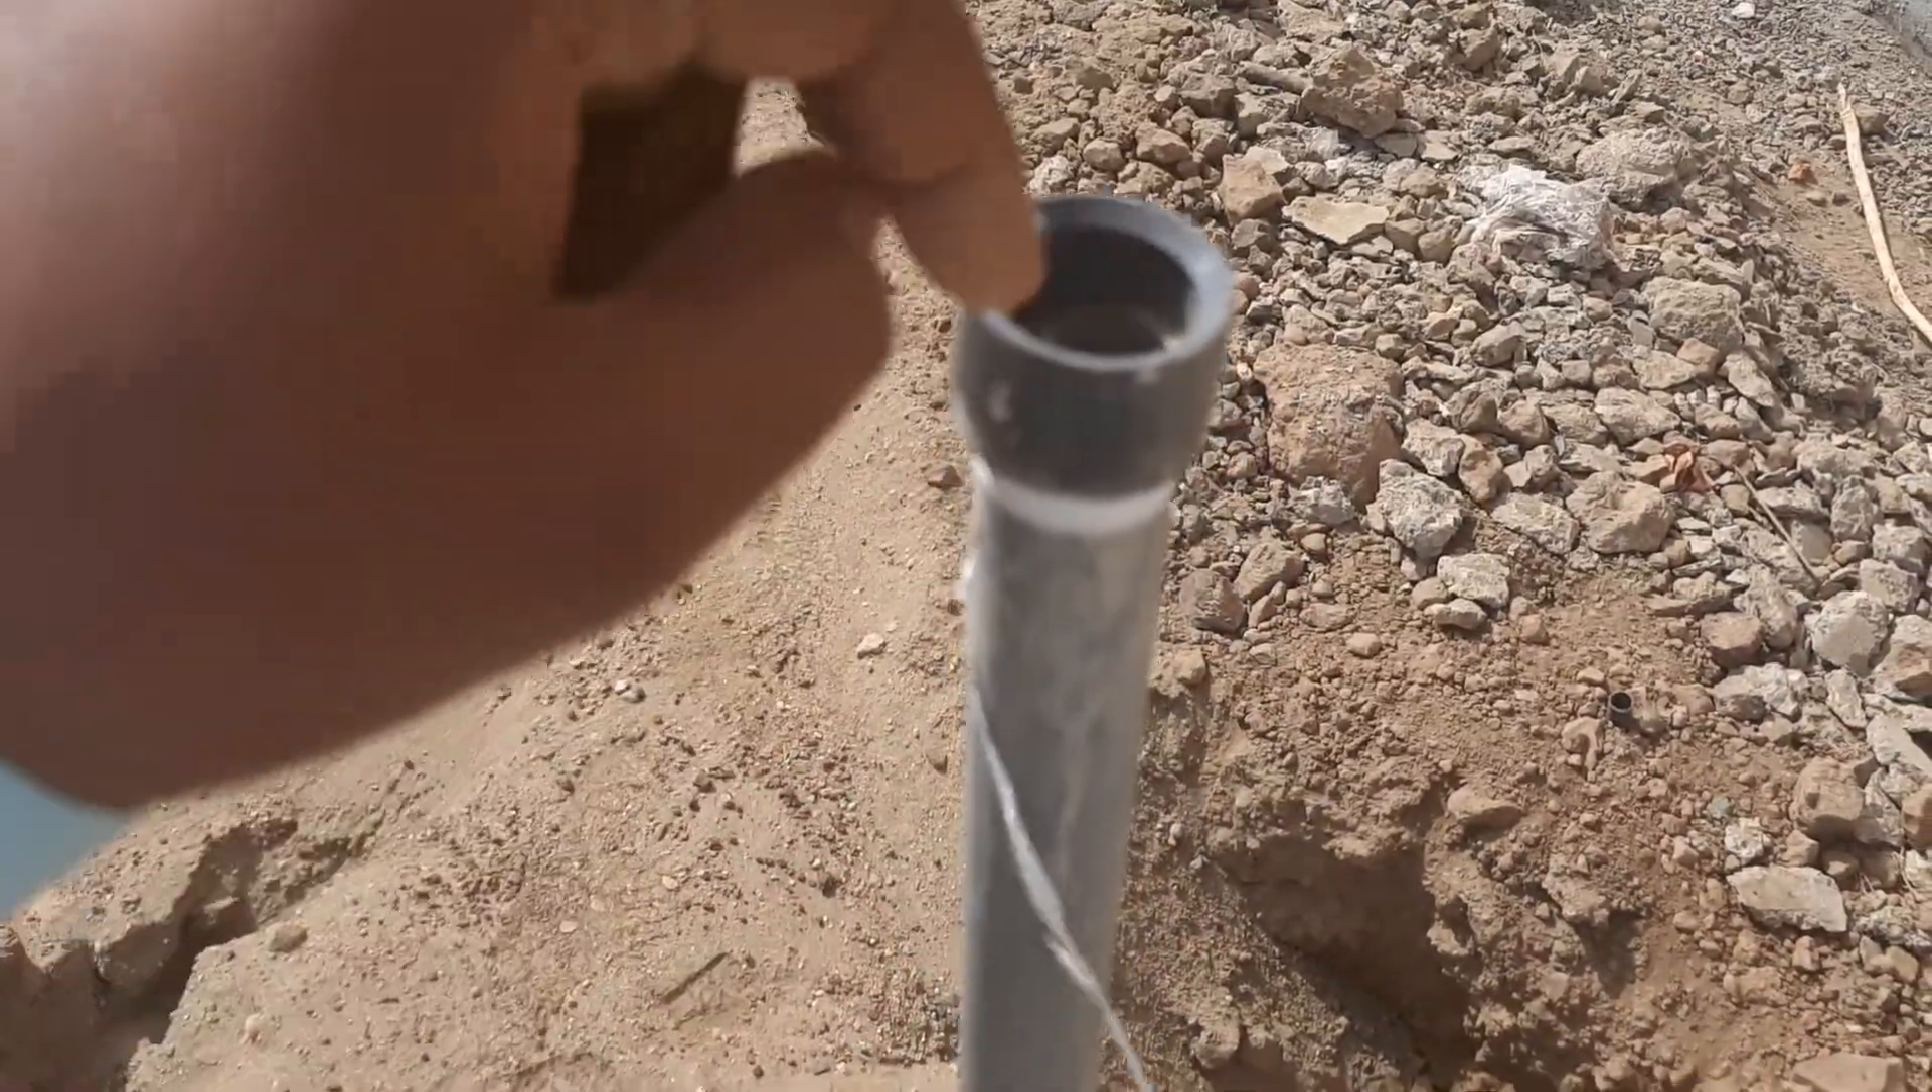یہاں پہ آپ دیکھ سکتے ہیں ہمارے پاس فائنل سلیو لگی ہوئی ہے۔